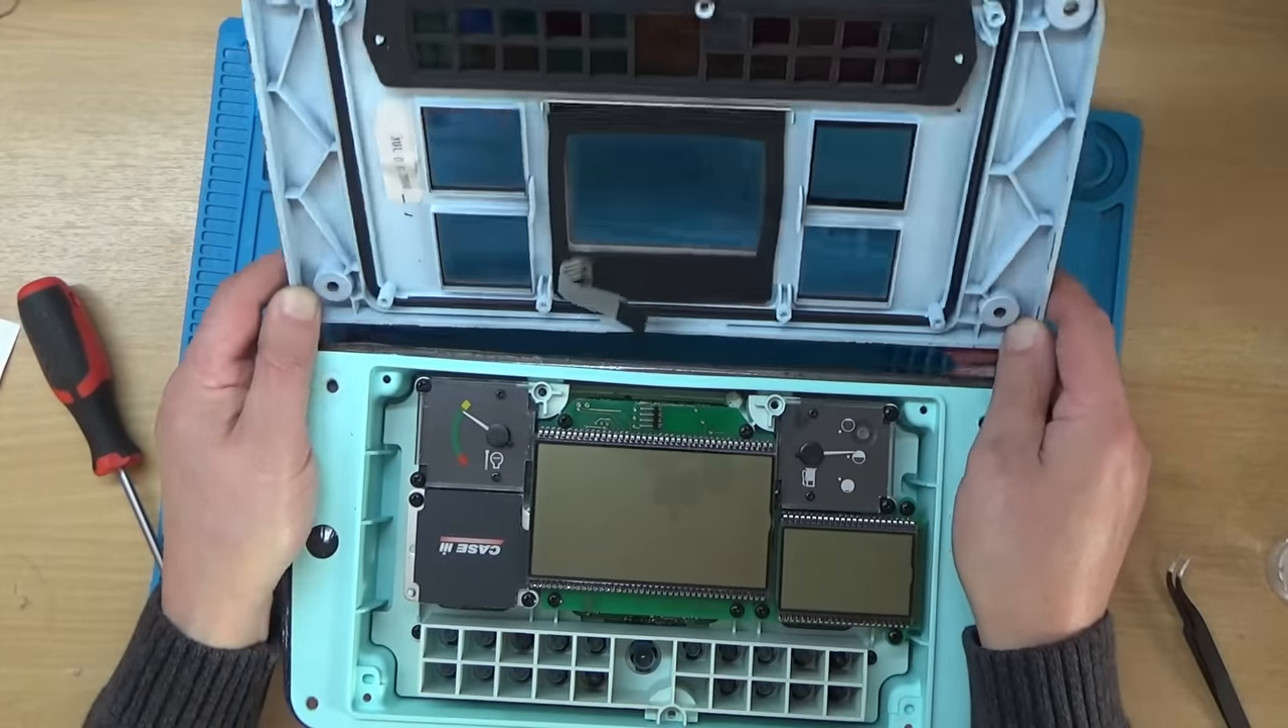All right, so that's the front panel off.